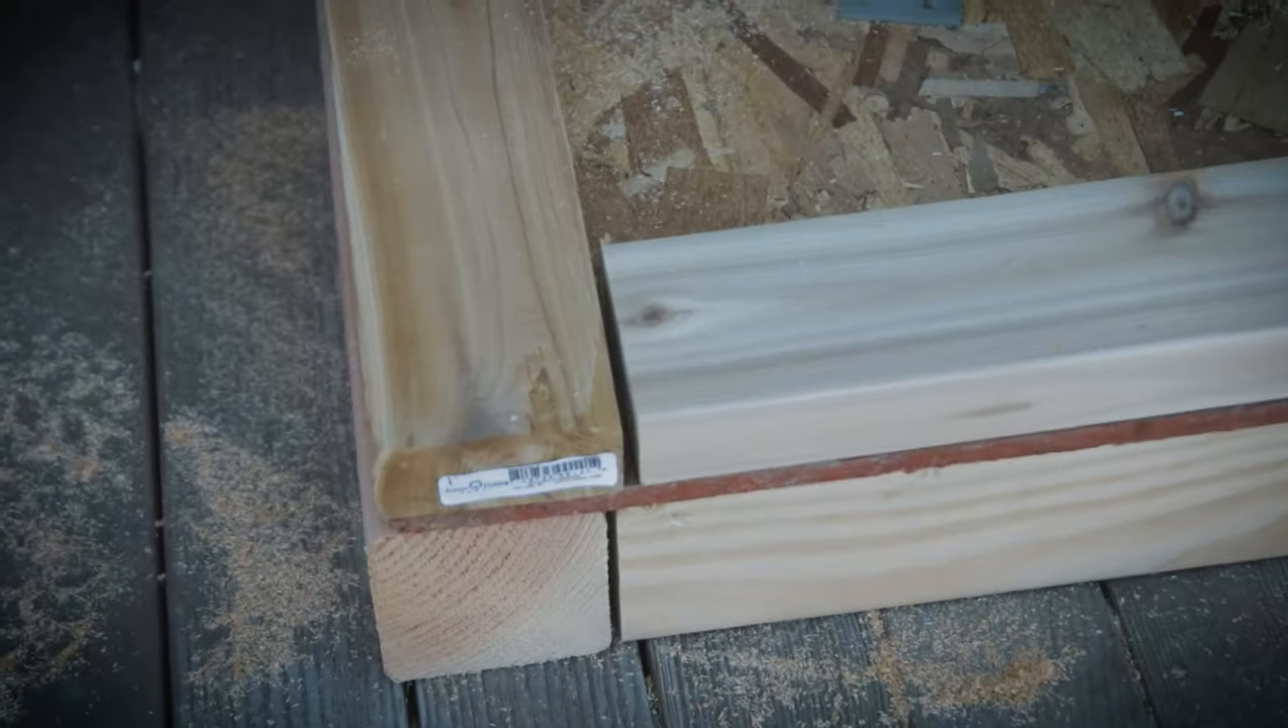This little gap here is just because I didn't spend the extra two seconds to line it up.